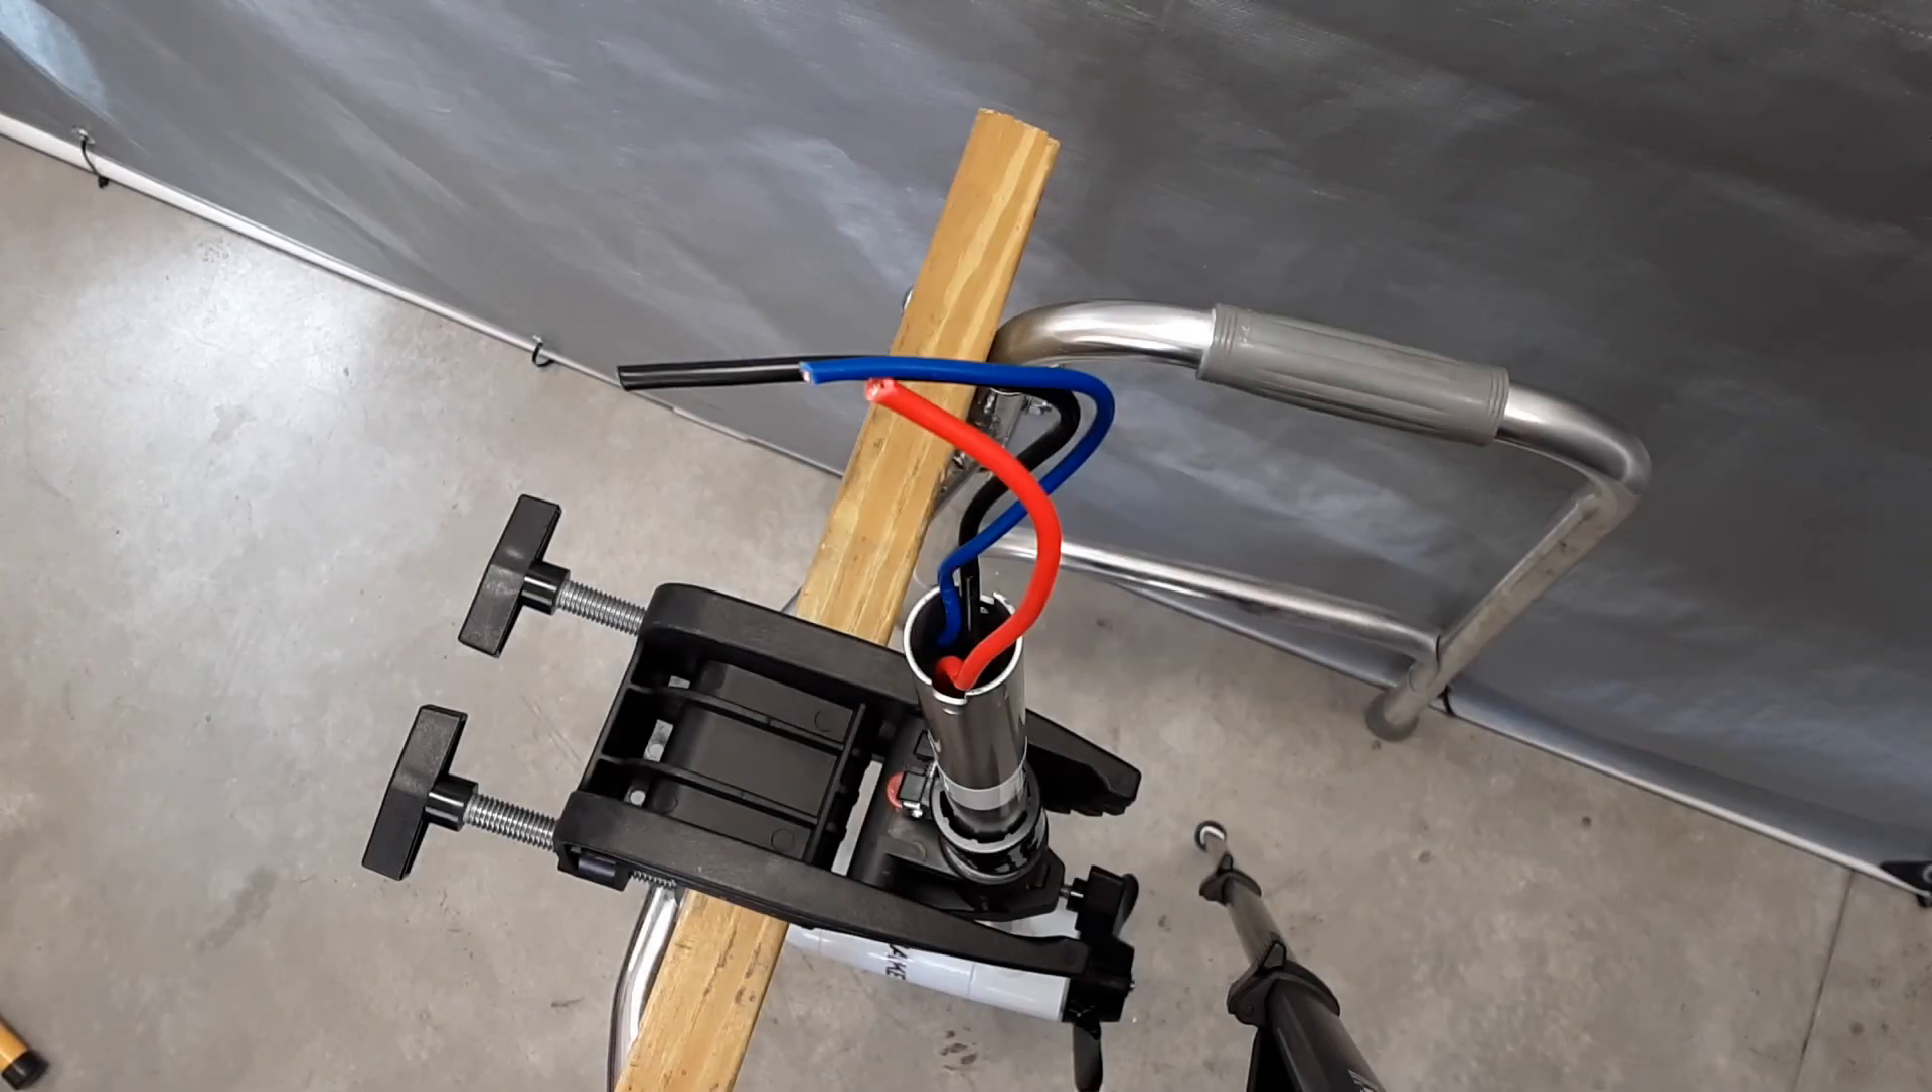All right, so the box has been removed, and all you have is the three wires coming out of the shaft.